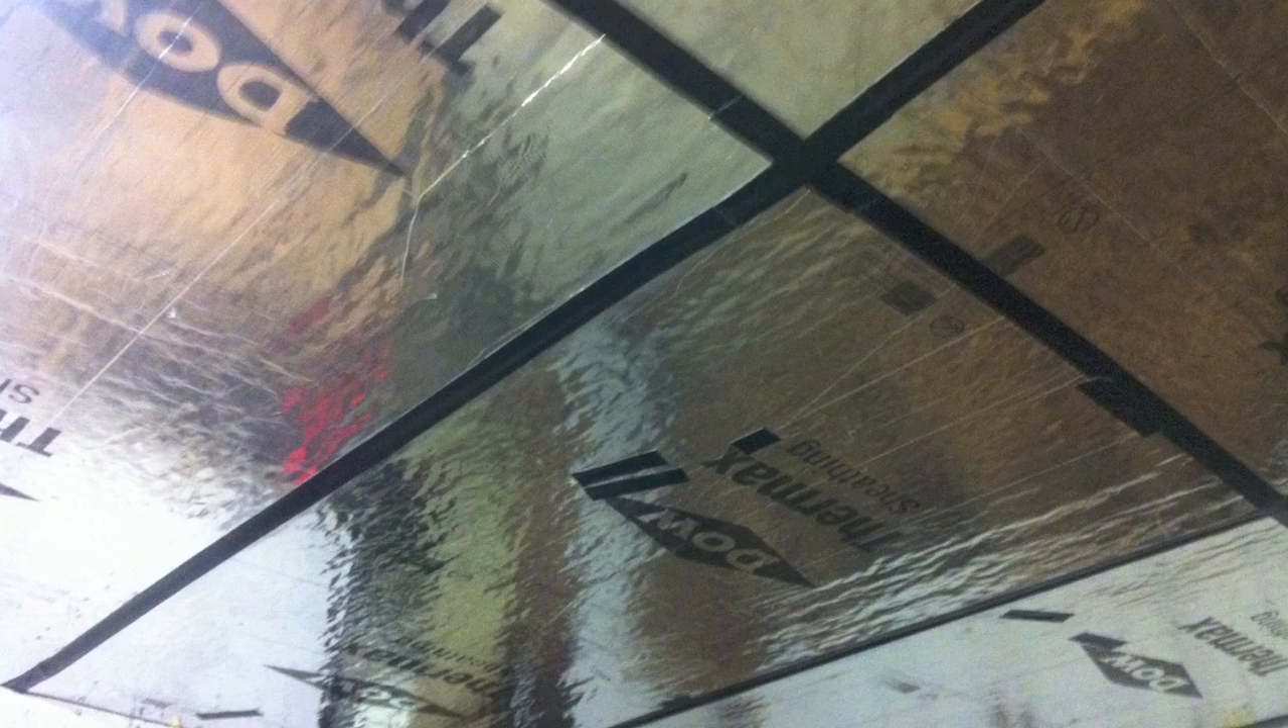Once the tubing was complete, I insulated below the flat plates with 2-inch radiant foil covered insulation board.